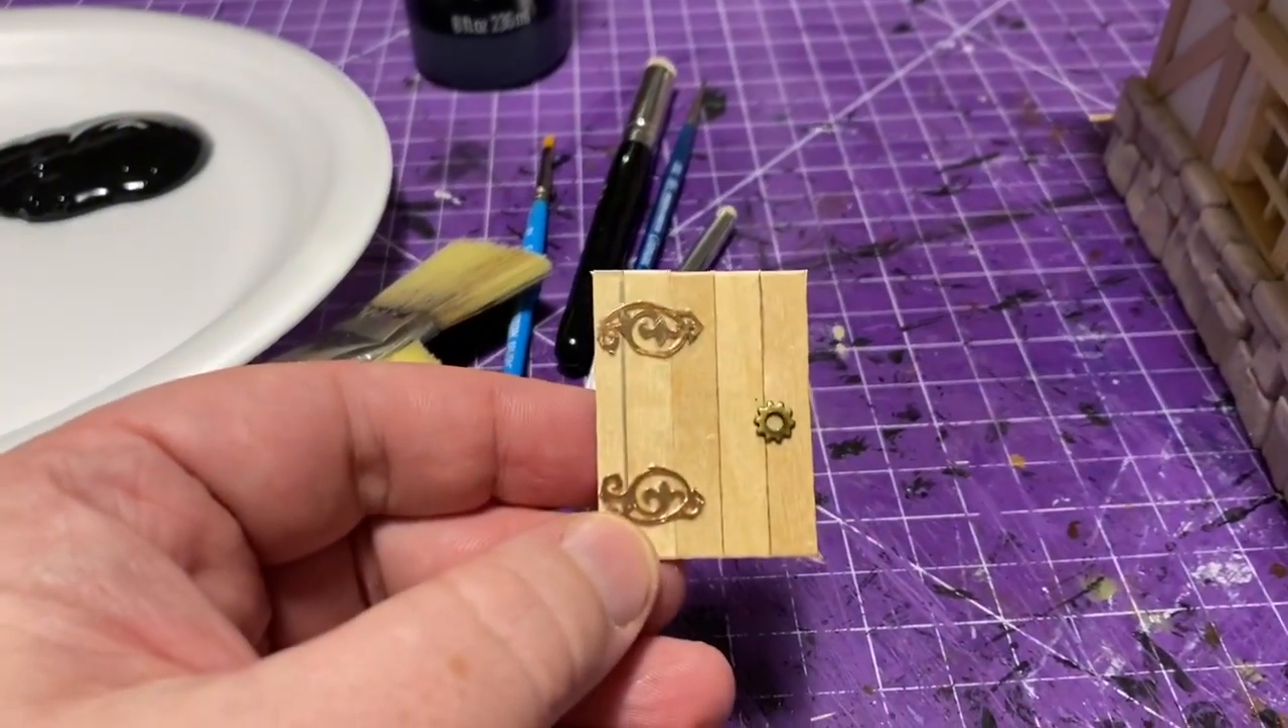I've got the door separated. I didn't glue that in yet because I wanted to paint it separately.